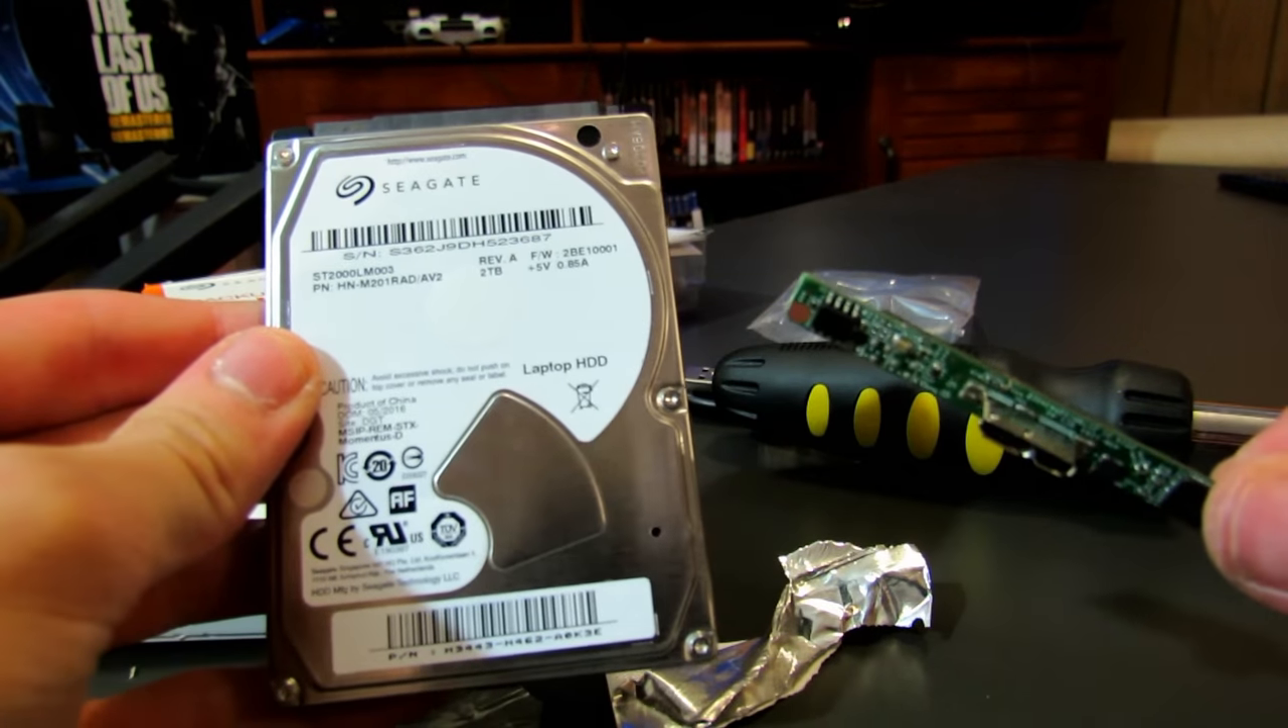Now that we peeled off the tin foil. We got rid of this uh motherboard on the very top.